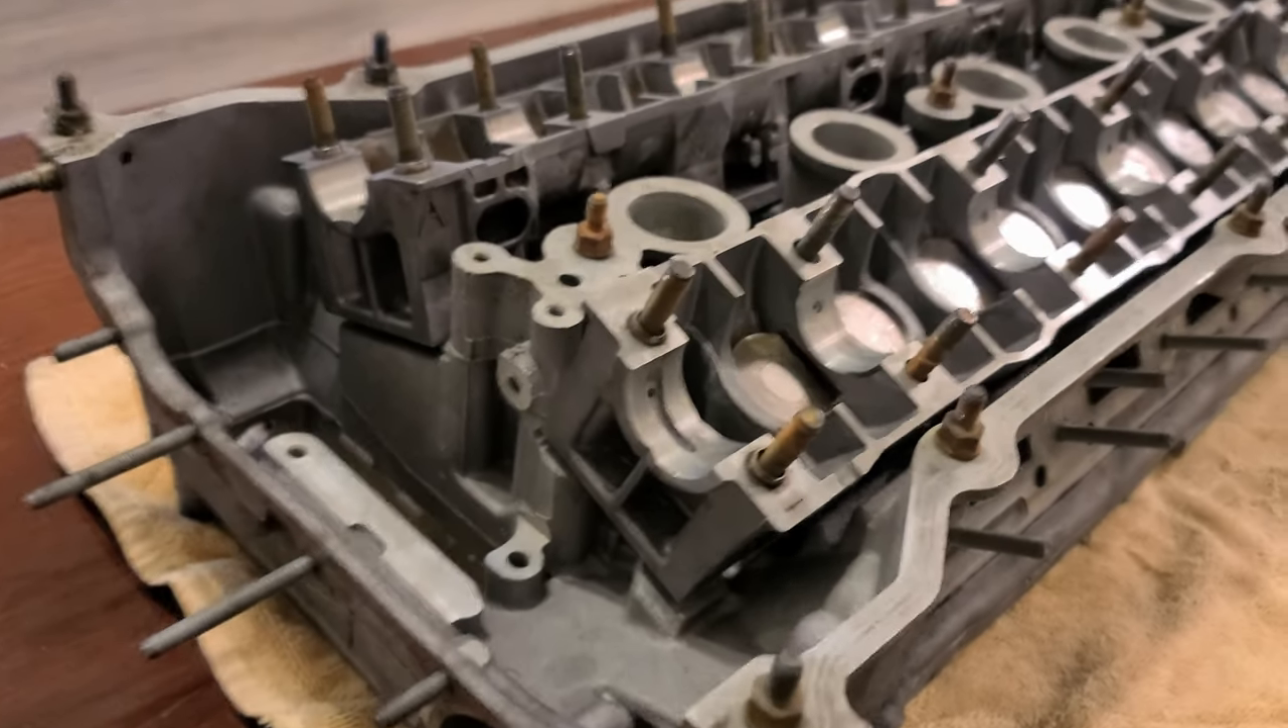The head is done everything except the camshaft.